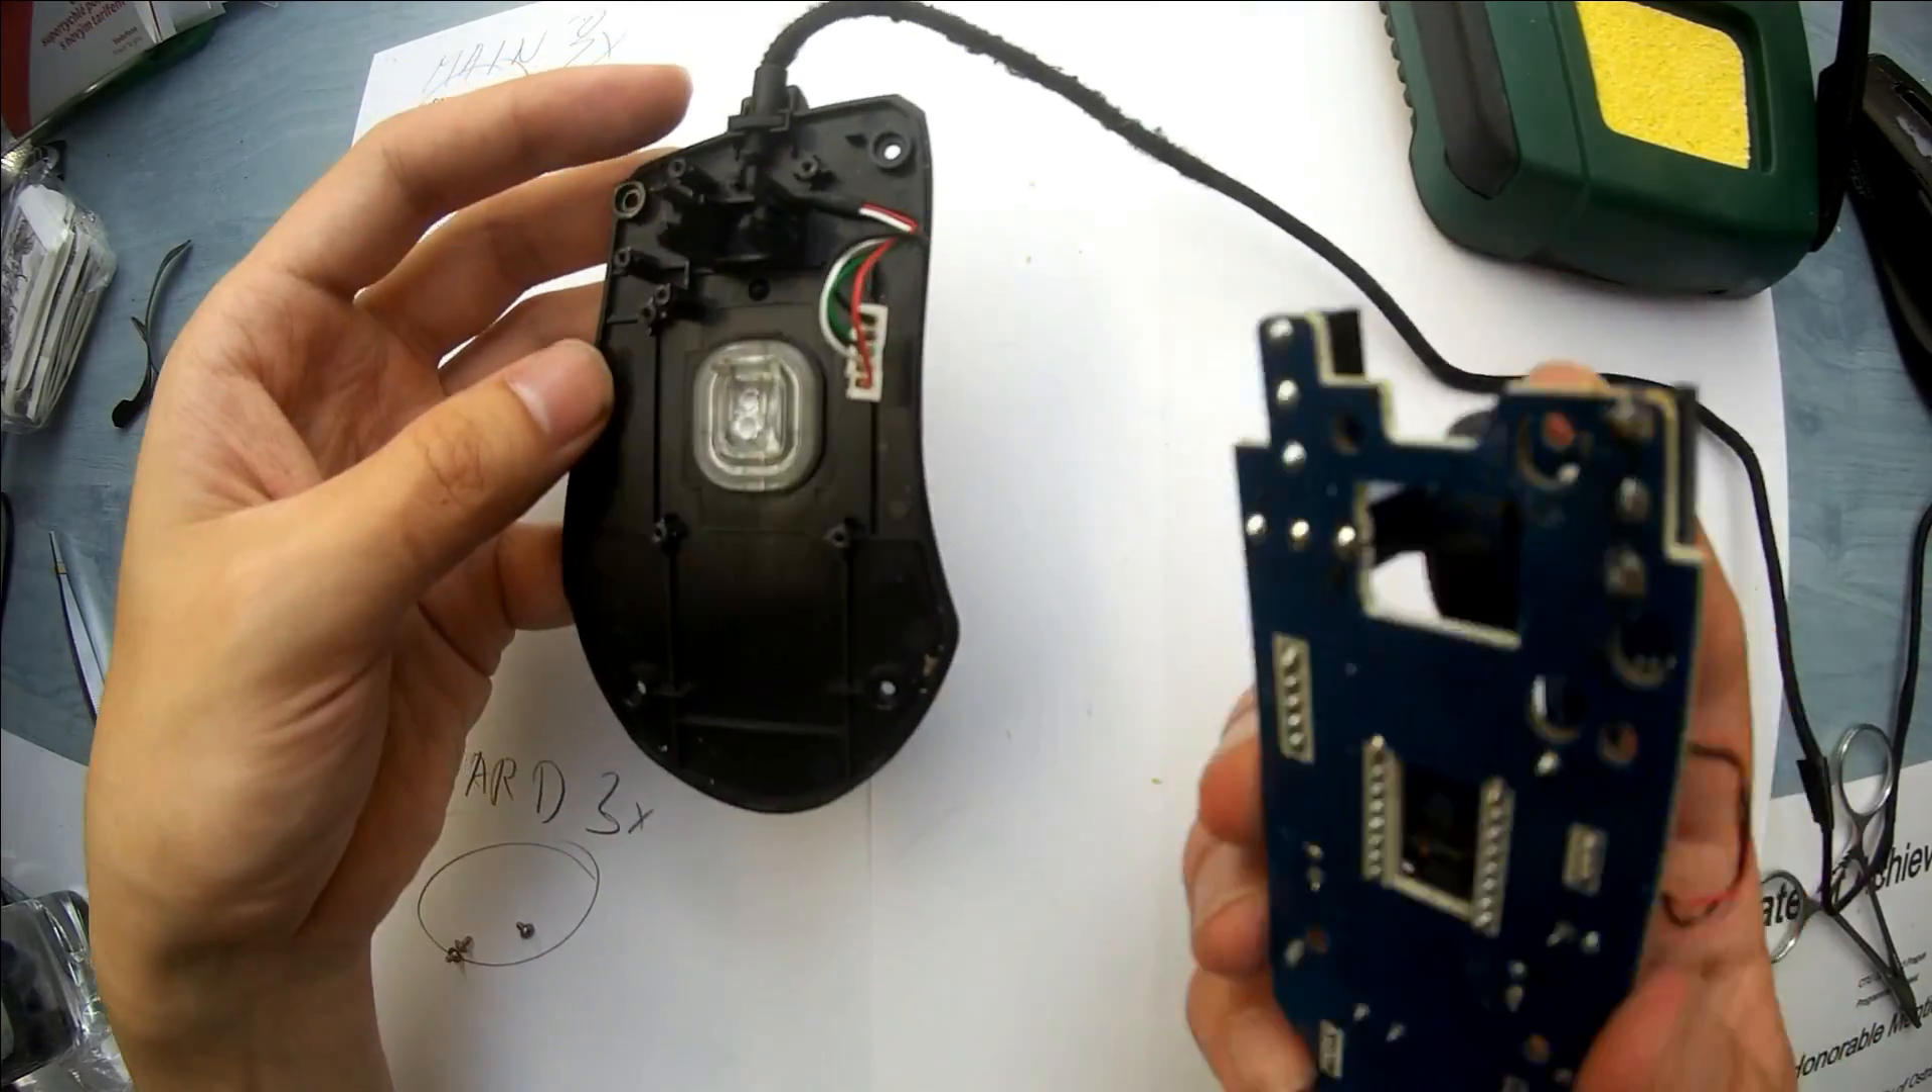And we have the motherboard removed uh from the from the case.